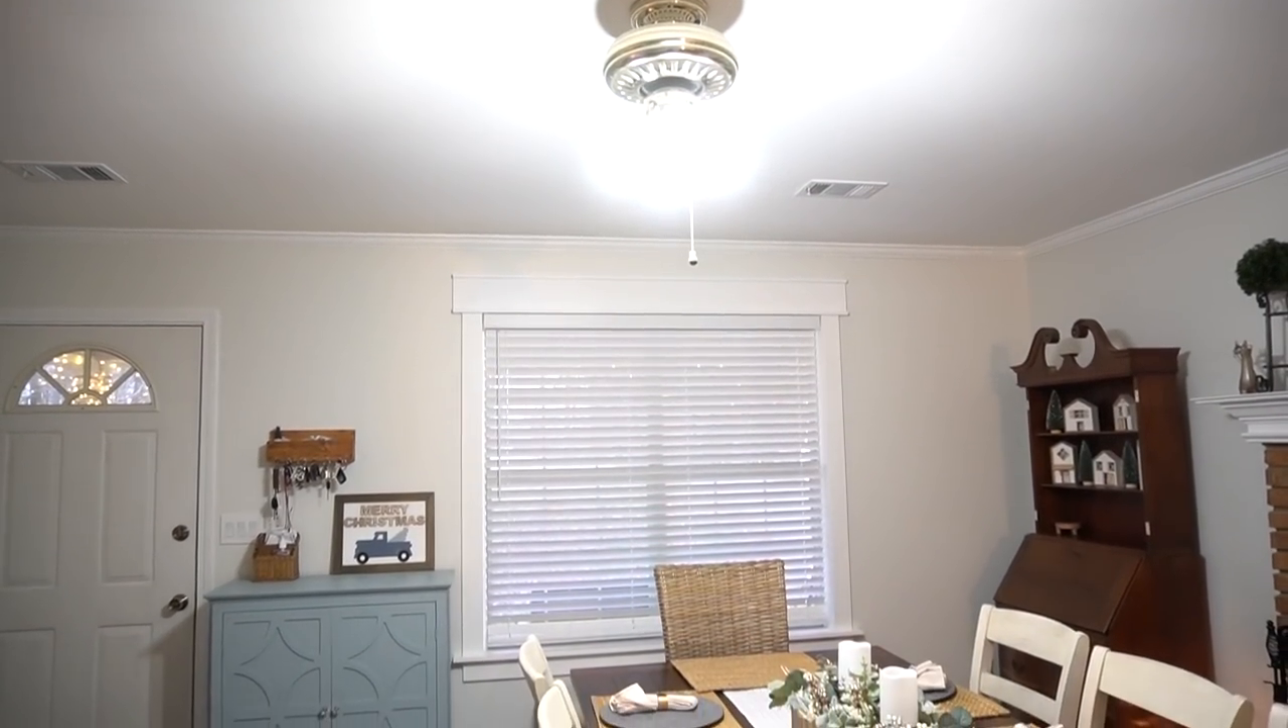As you can see, that light fixture is still there.